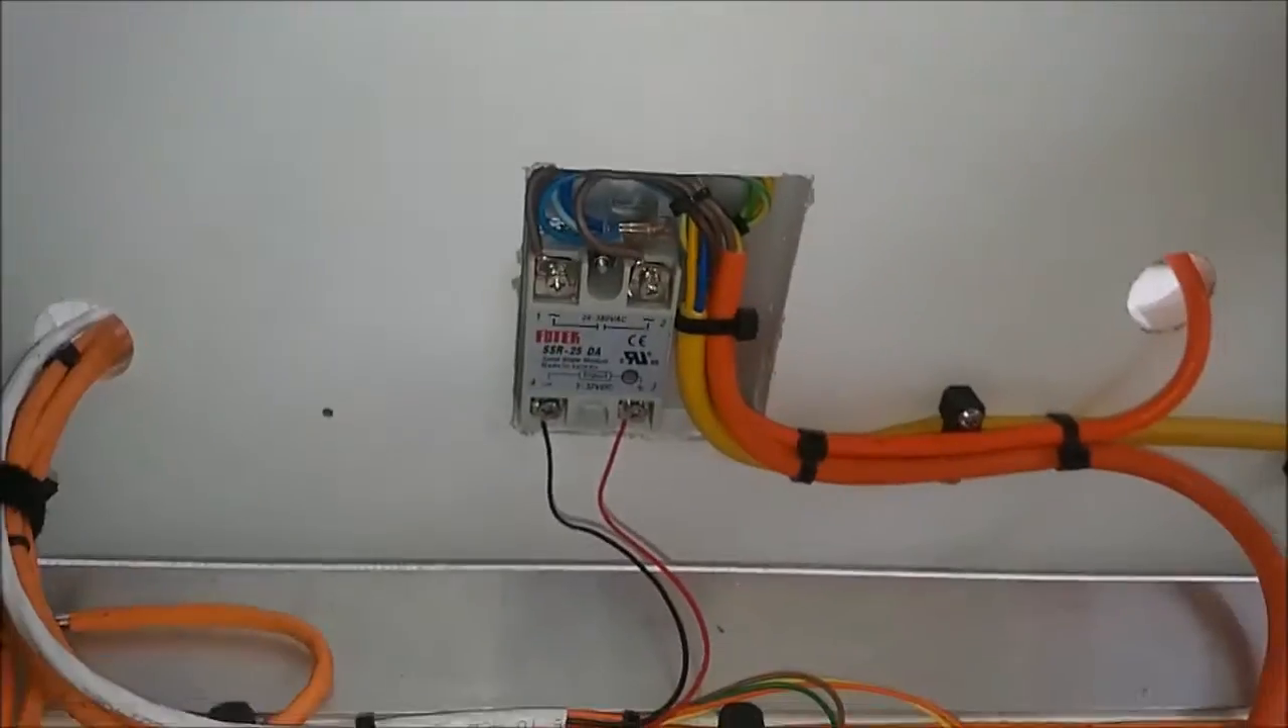I just thought I'd show you the Solid State Relay Module just before I put the cover on.